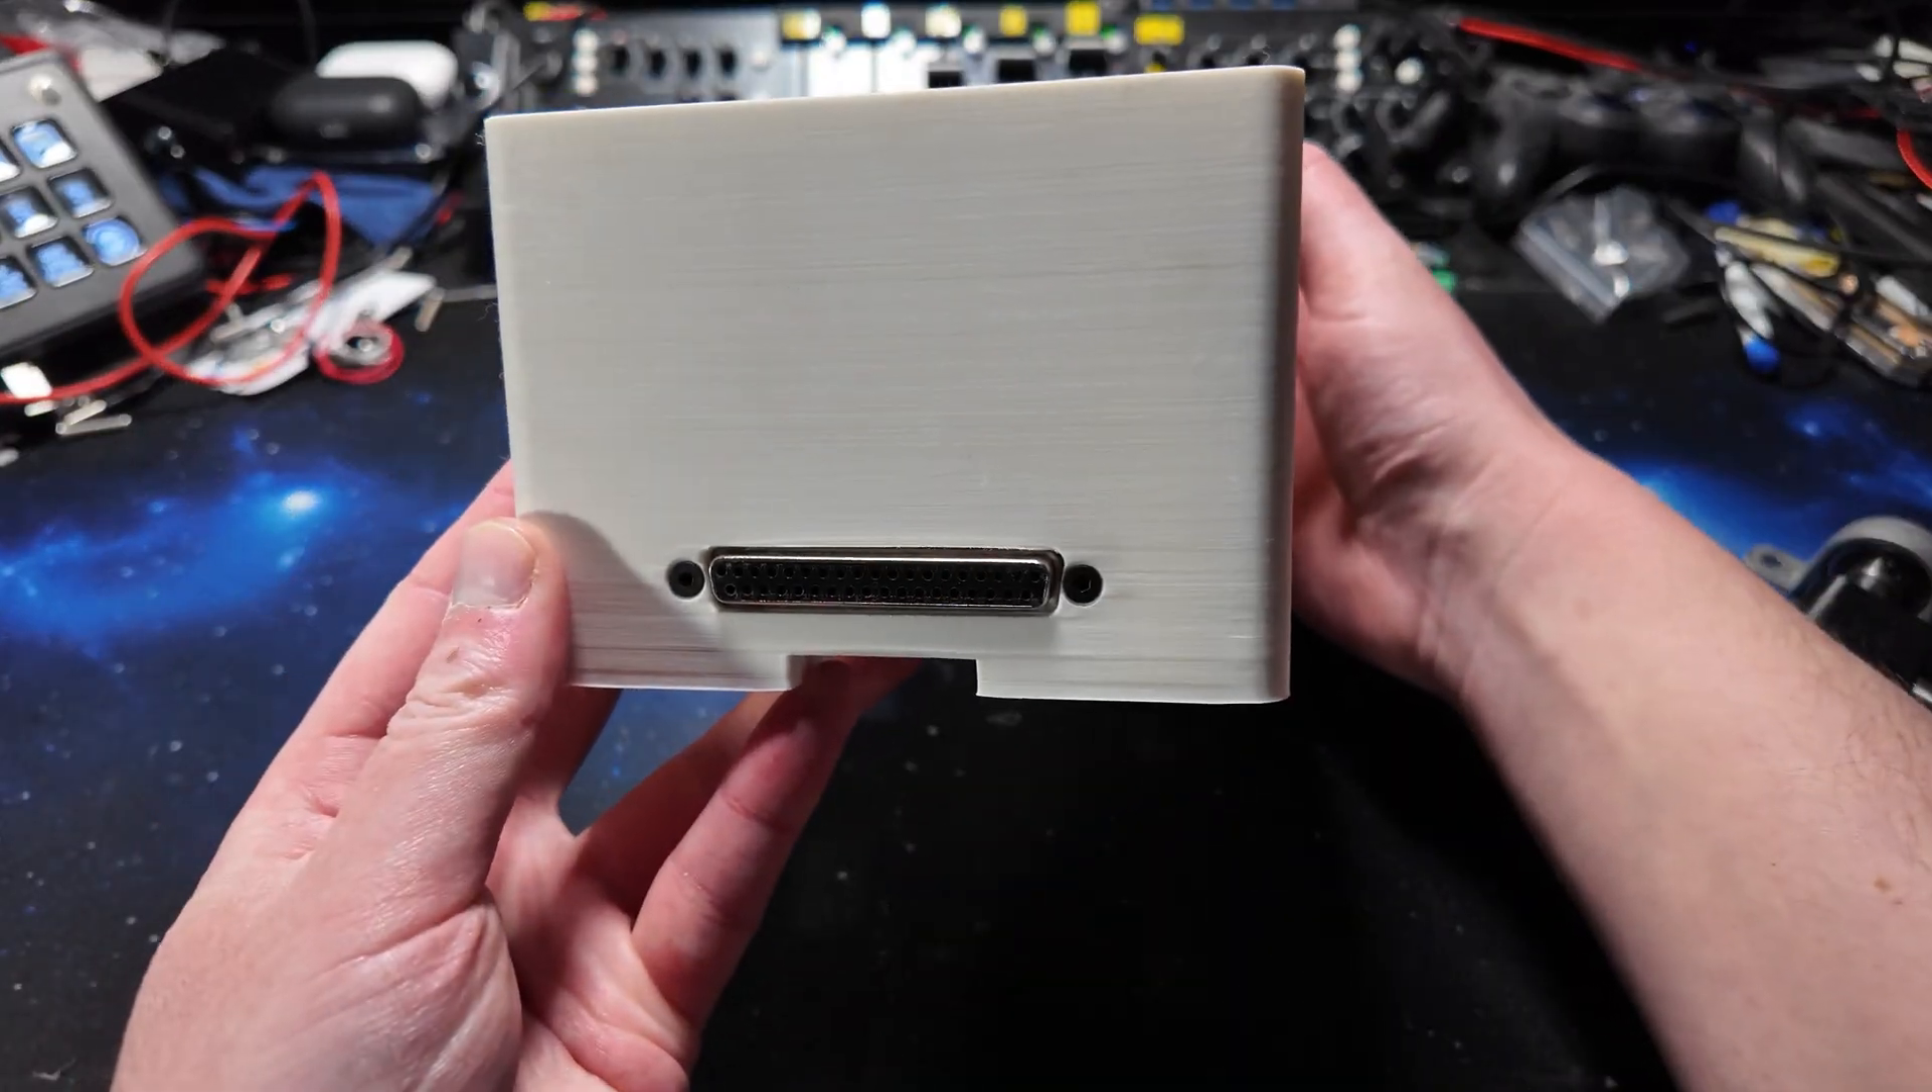You can see it's rather tall because it needs to fit in some bigger switches and I already have the DB37 female breakout mounted in there that's actually fixed in there and connected at the back.